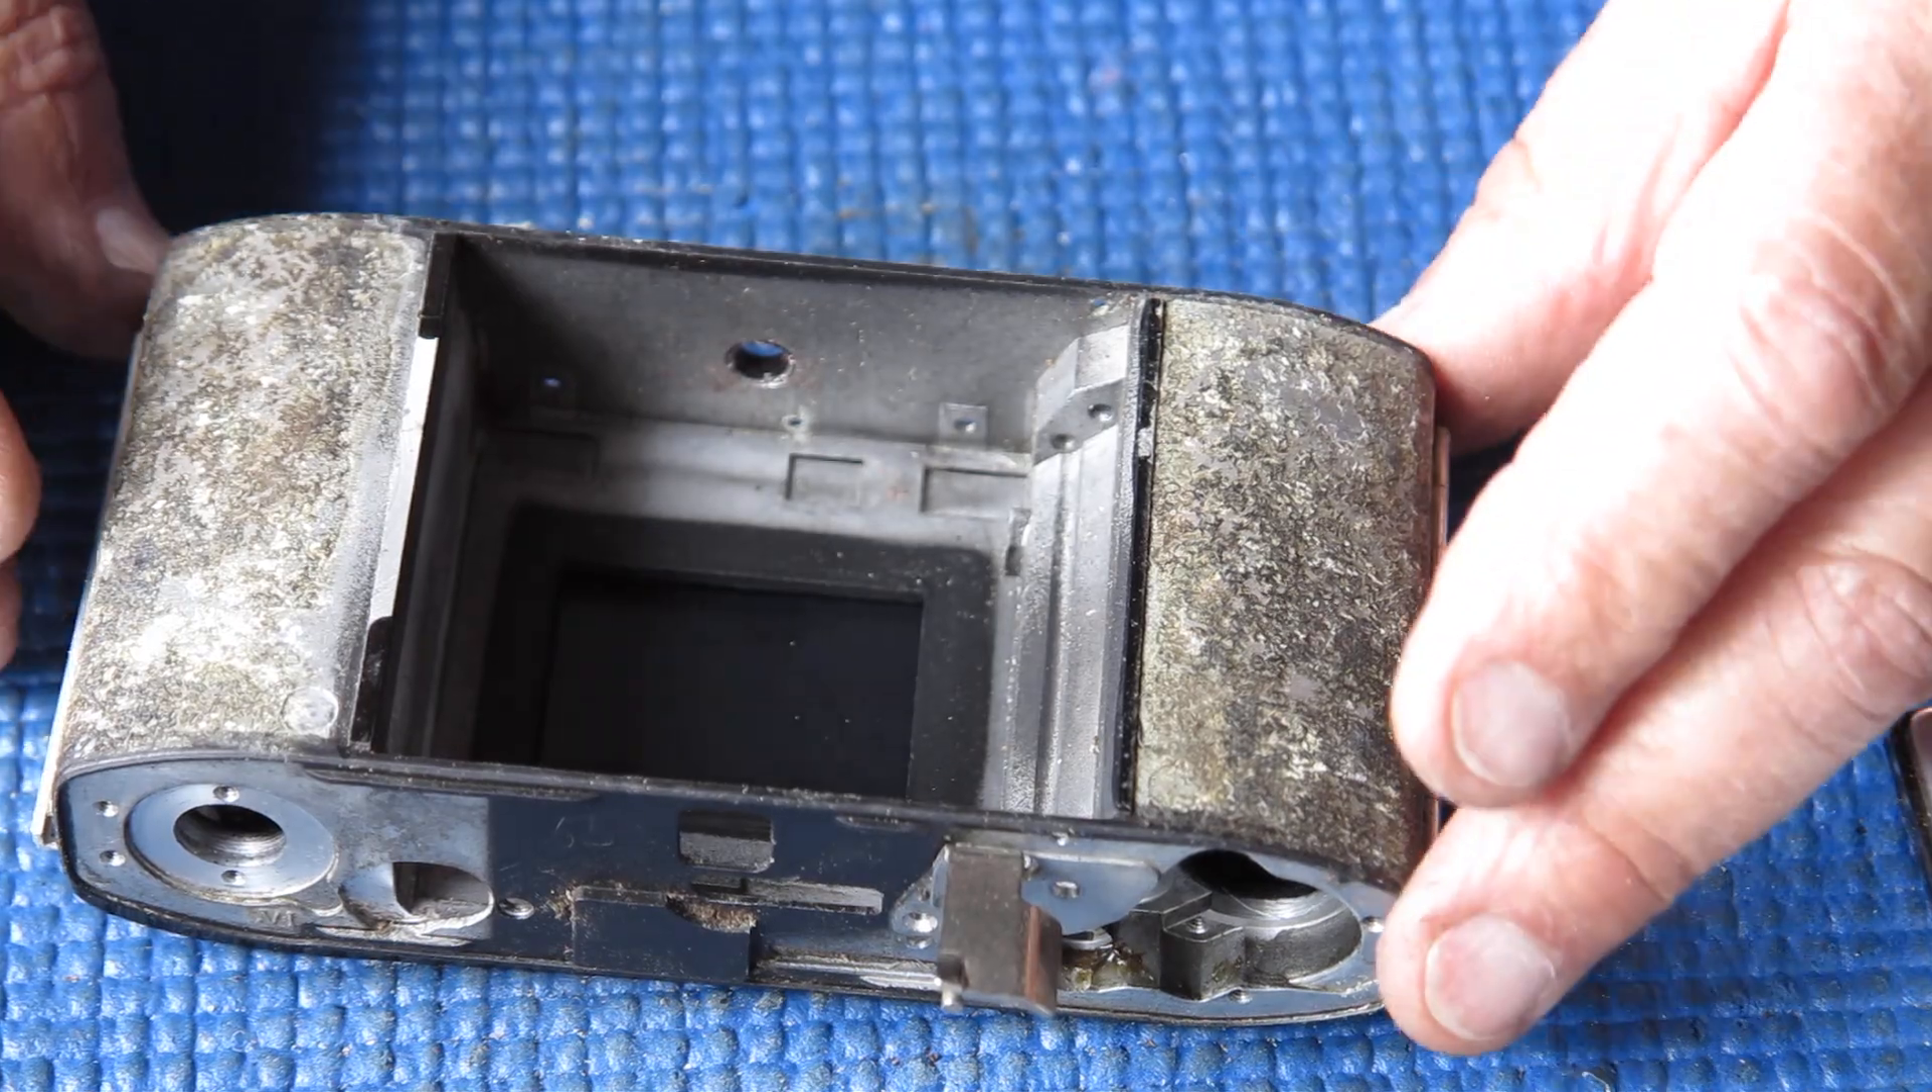So that's all our leatherettes off the body.